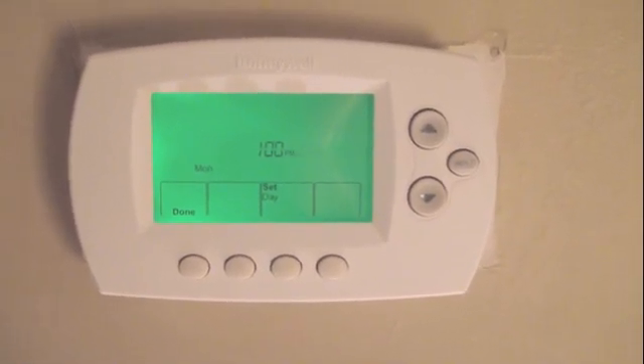So you can see the thermostat's been installed. It's powered up.